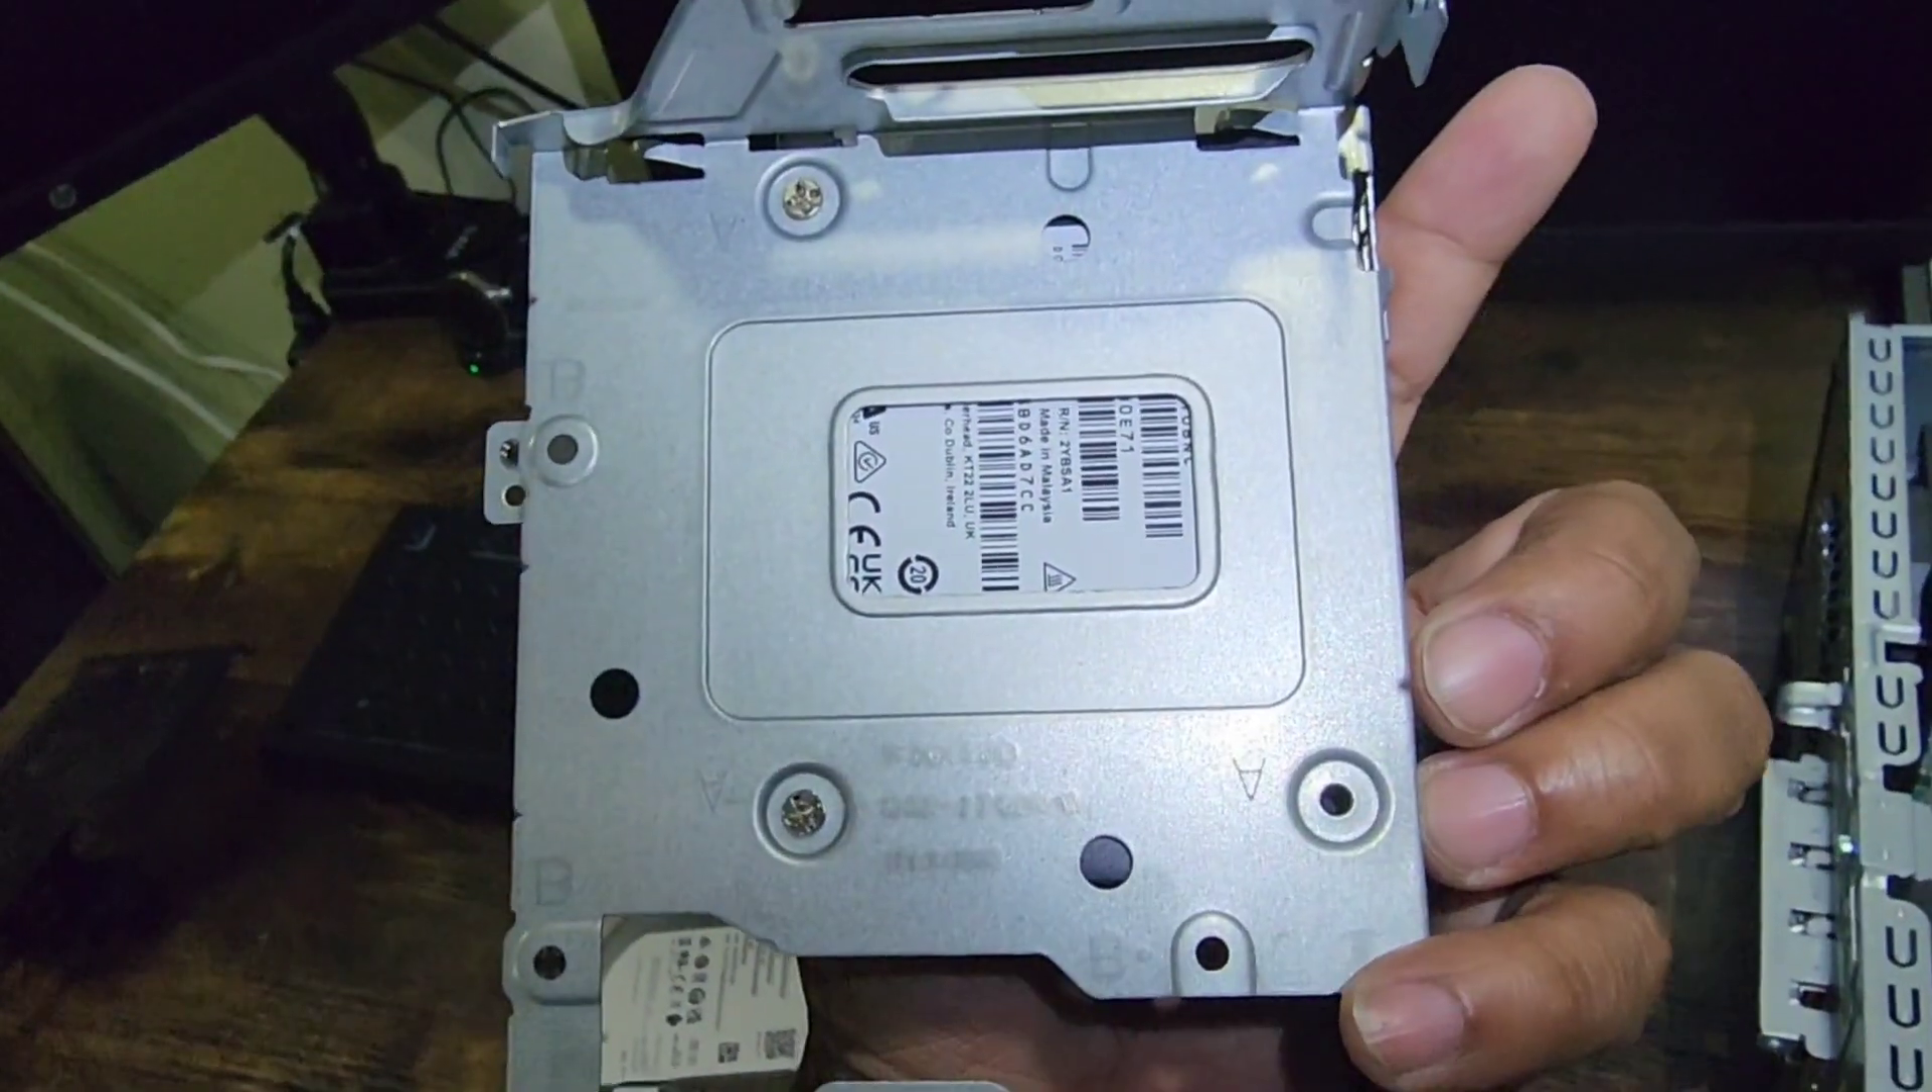All right guys we put the SSD in the slot and I just put two screws you can put another one here but I I'm happy with the two.